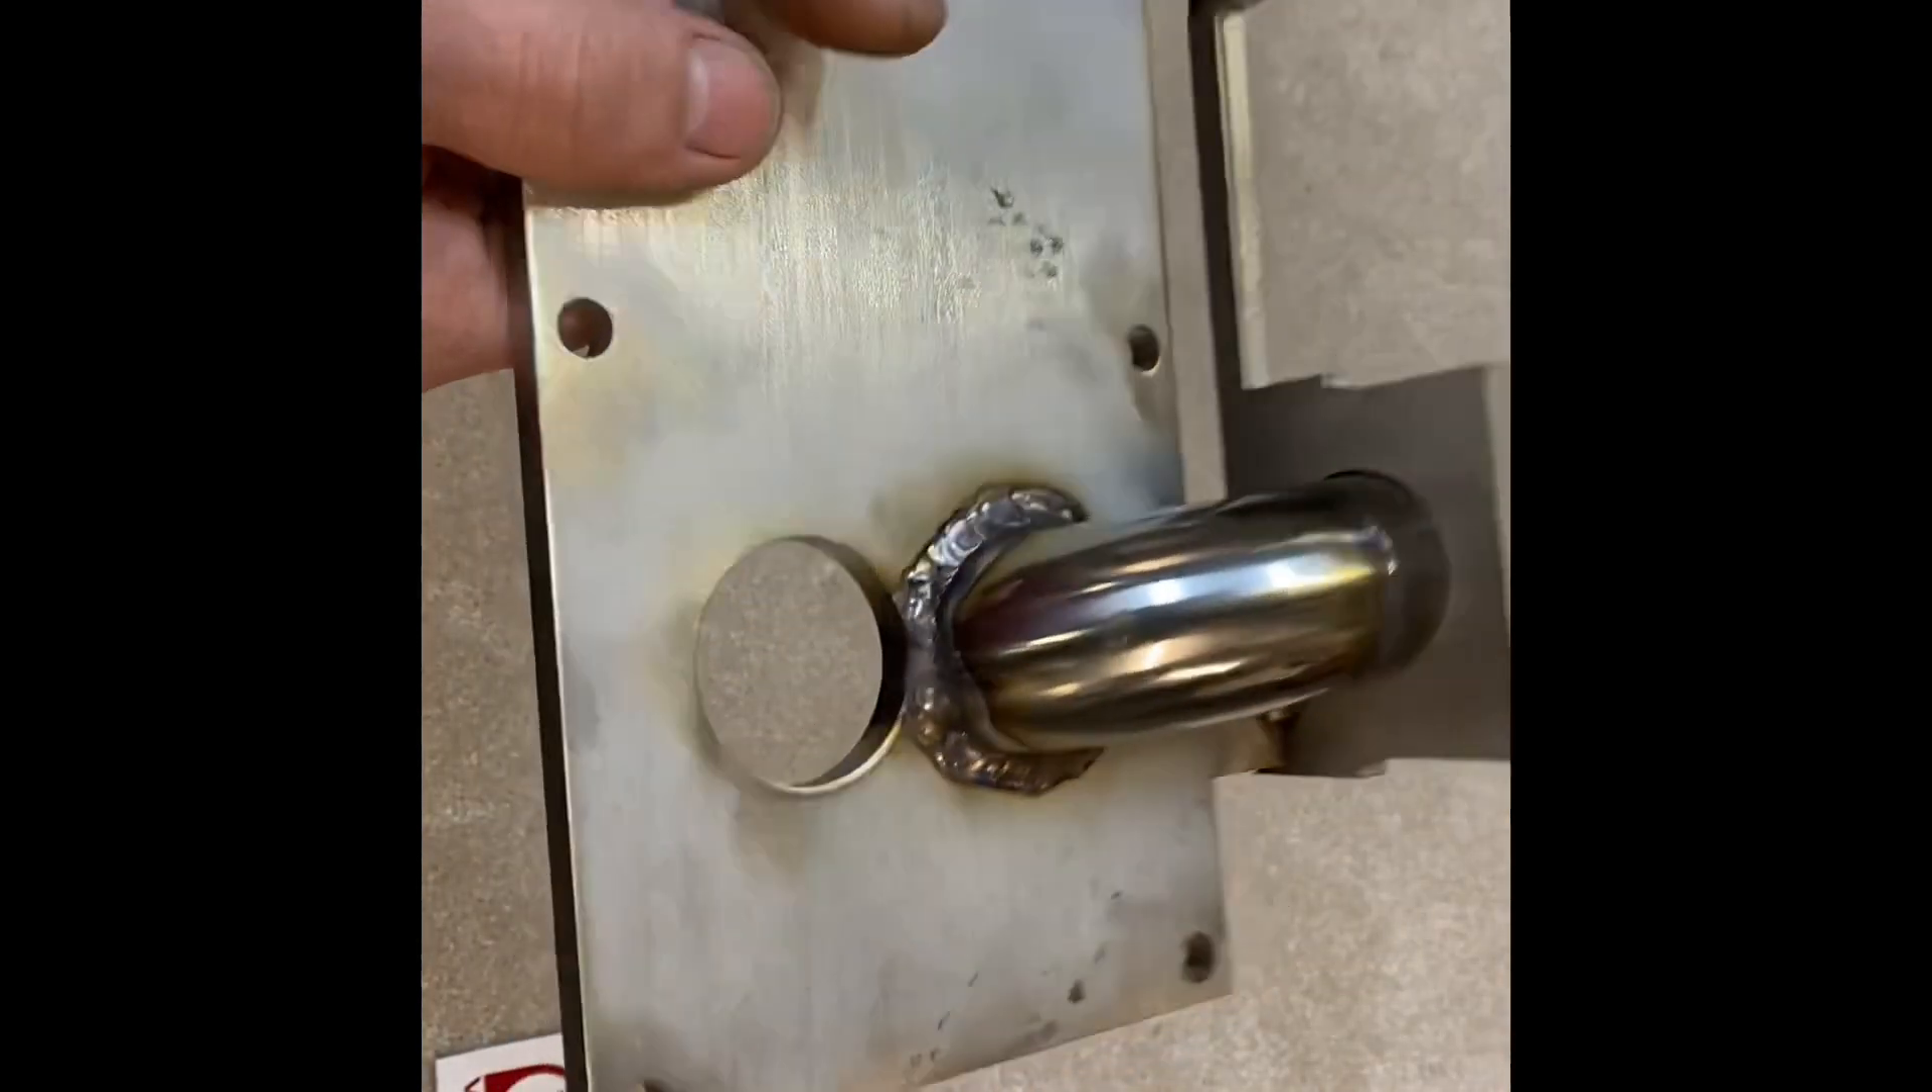You can see on this side I've just drifted the tube out and then welded it.